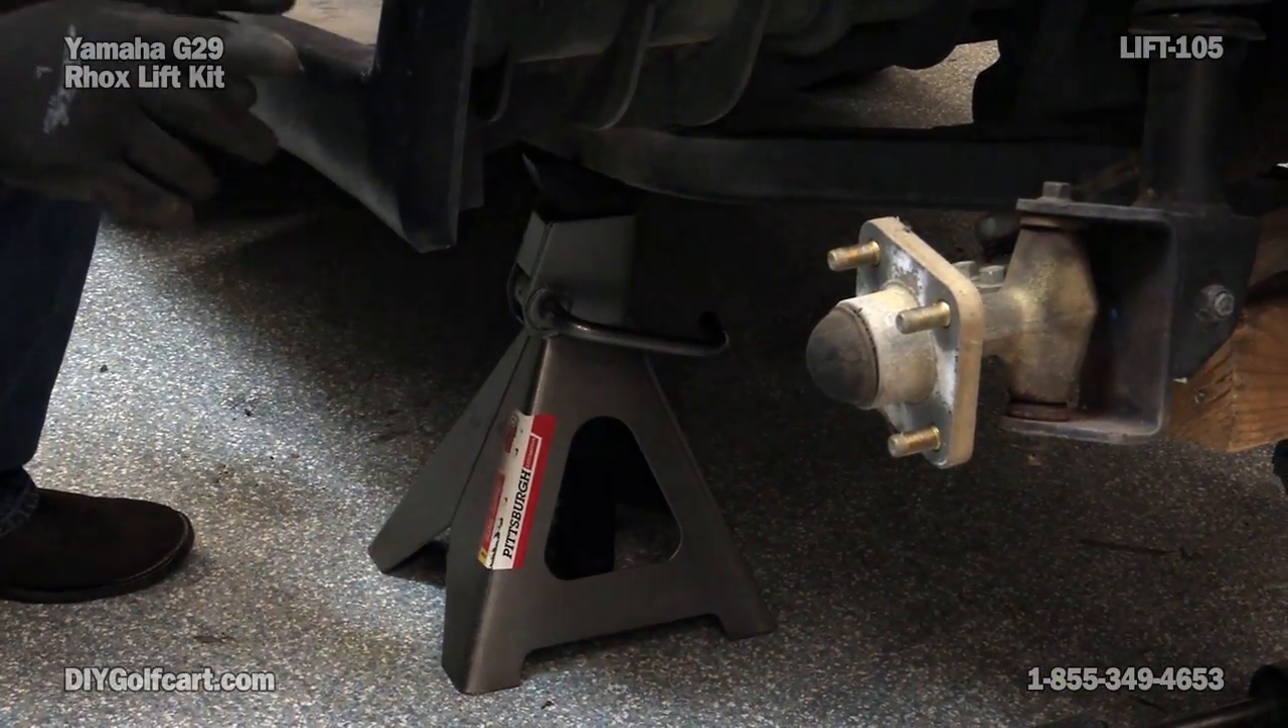Okay, I've went ahead and removed this tire and wheel assembly, so that you can actually see a good location to put your jack.